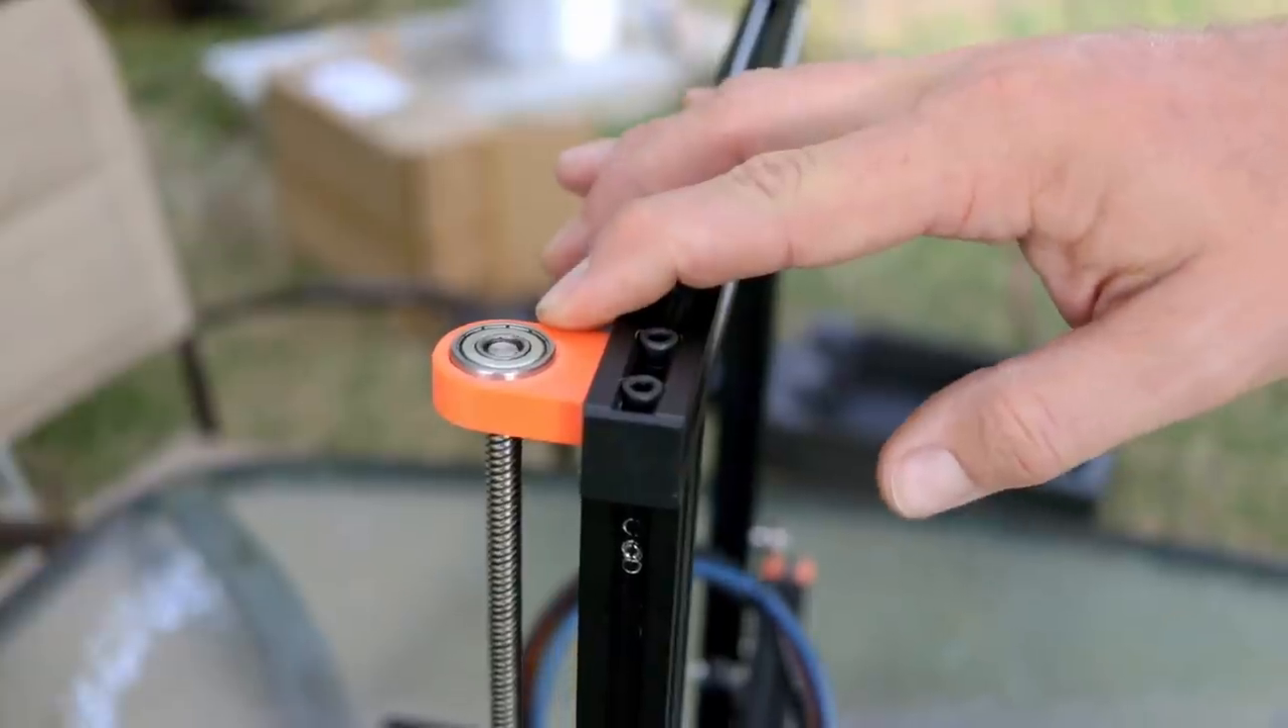I installed a lead screw bearing up here at the top just because this will be mounted rigidly inside our truck as we drive.